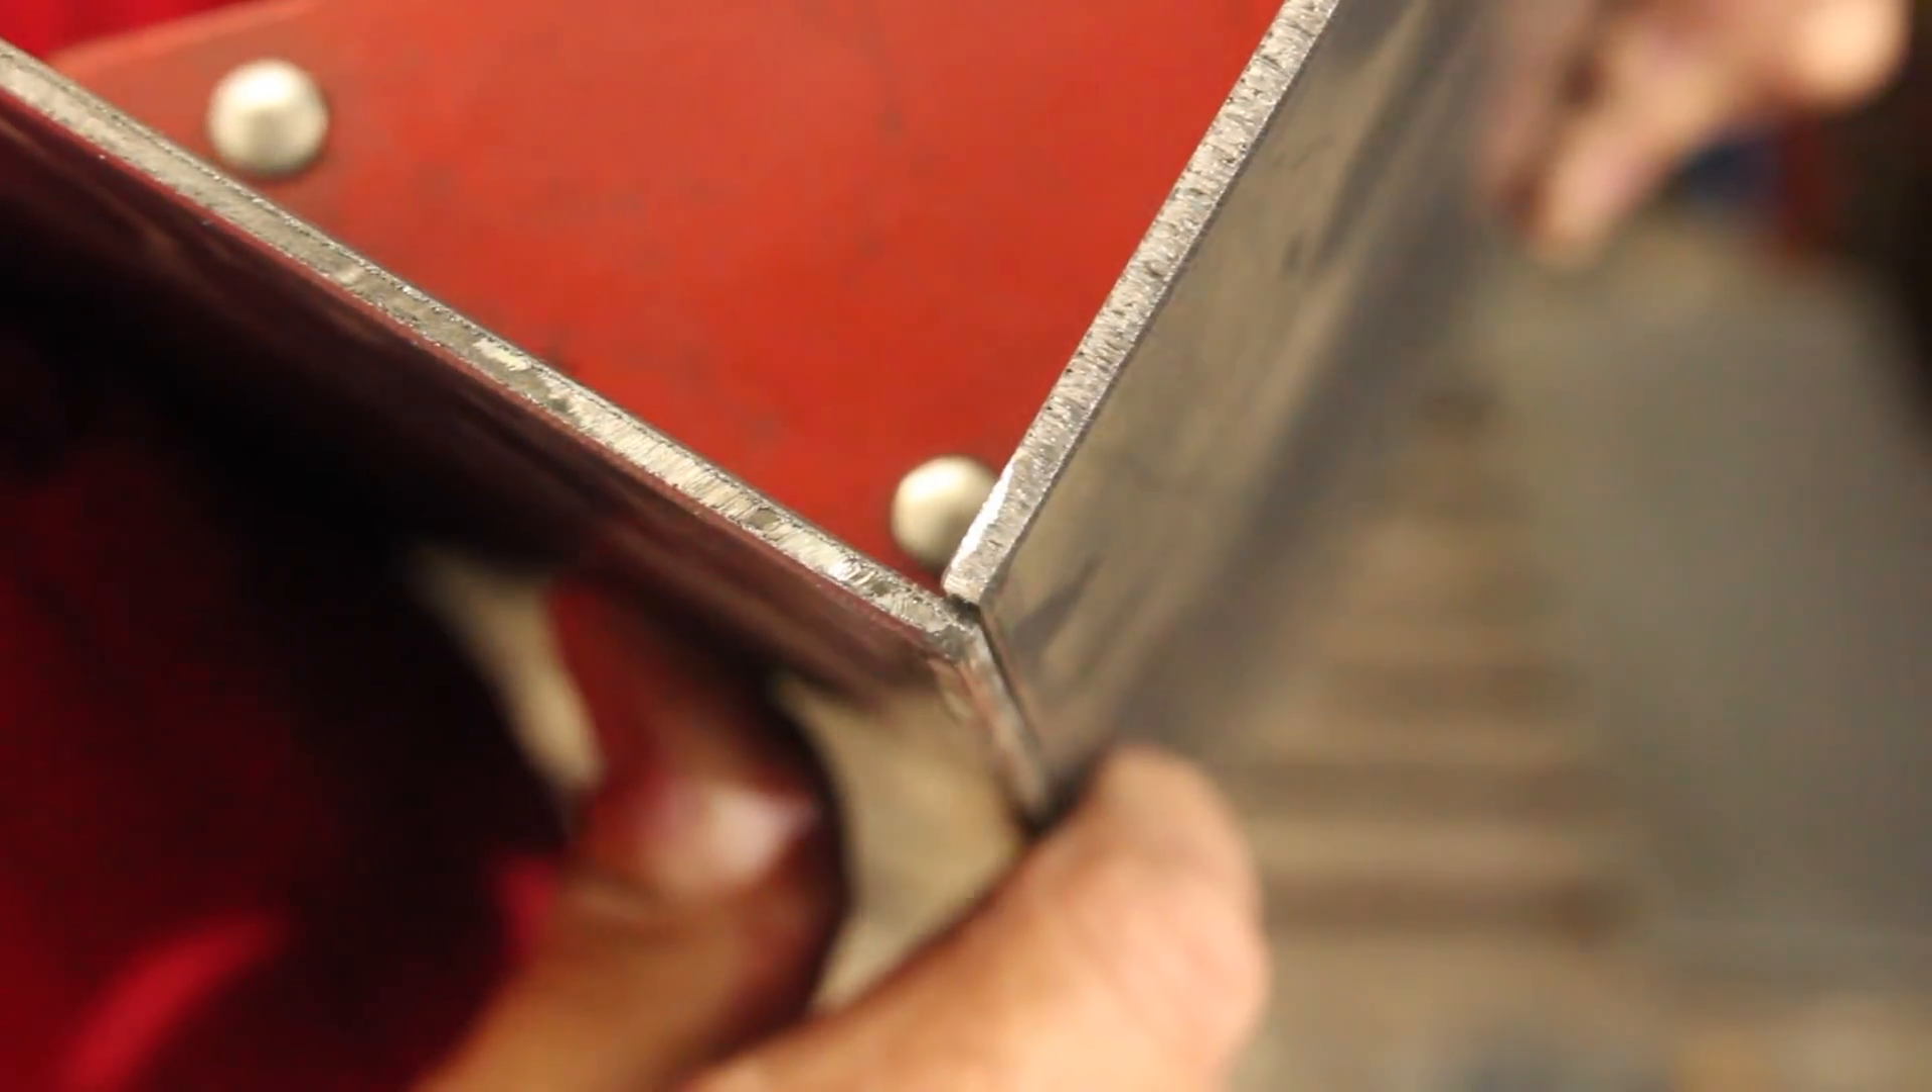If you look closely, see that is a butt joint. We do not want a butt joint, we want a bevel joint.